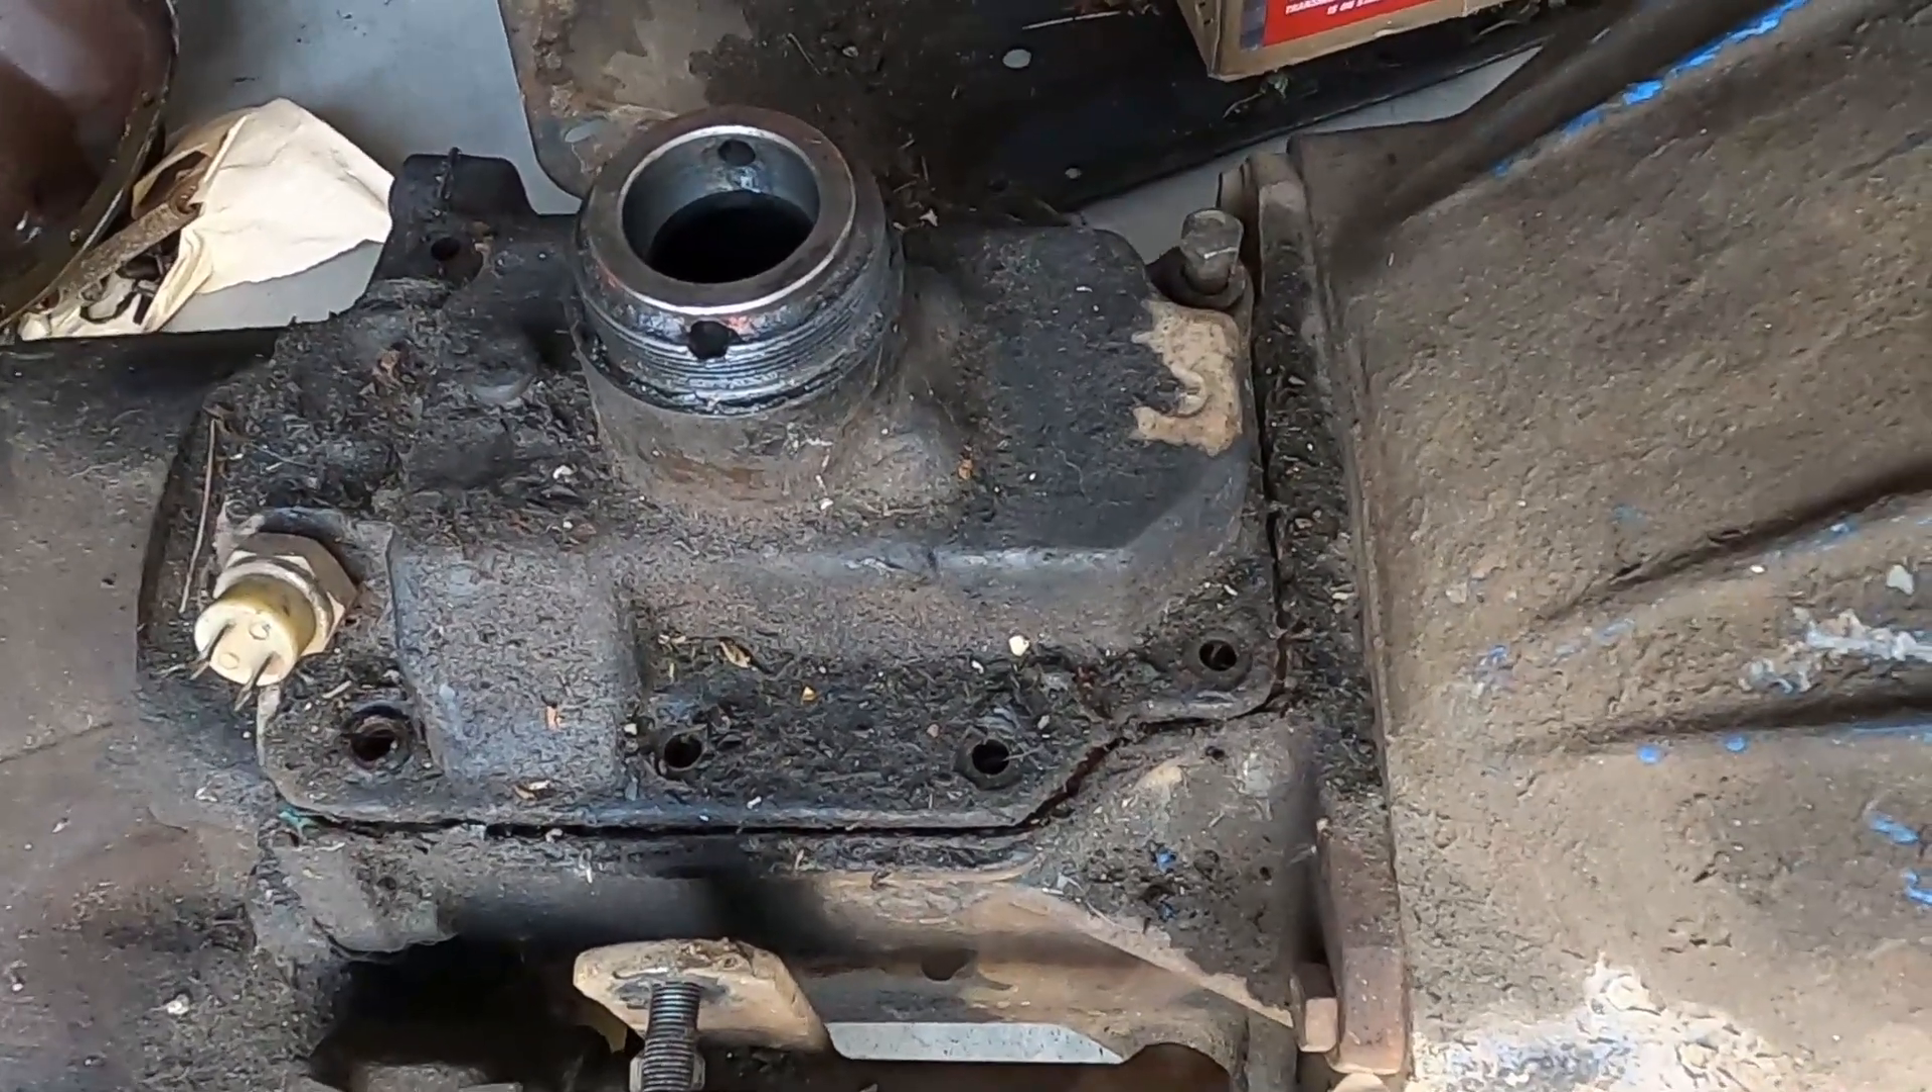We're missing bolts for the top of the transmission to hold the top cover on, but we'll go pick those up from parts store.